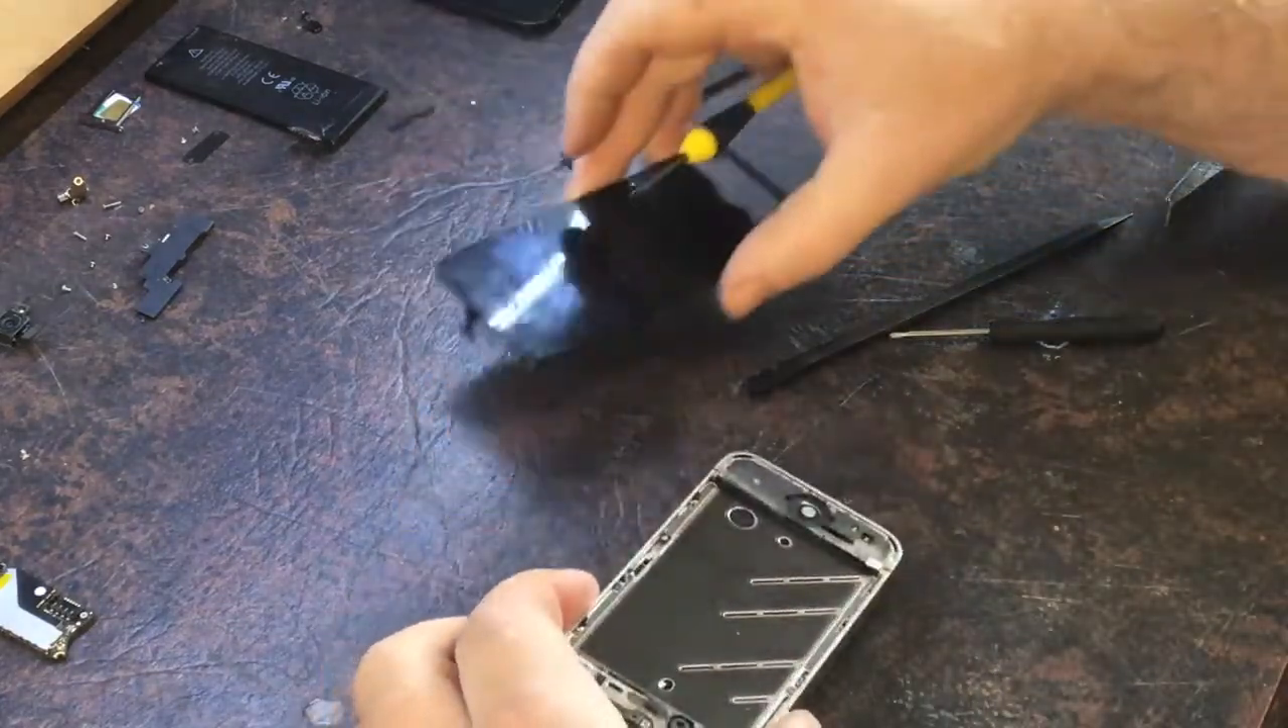So there's the old screen out.